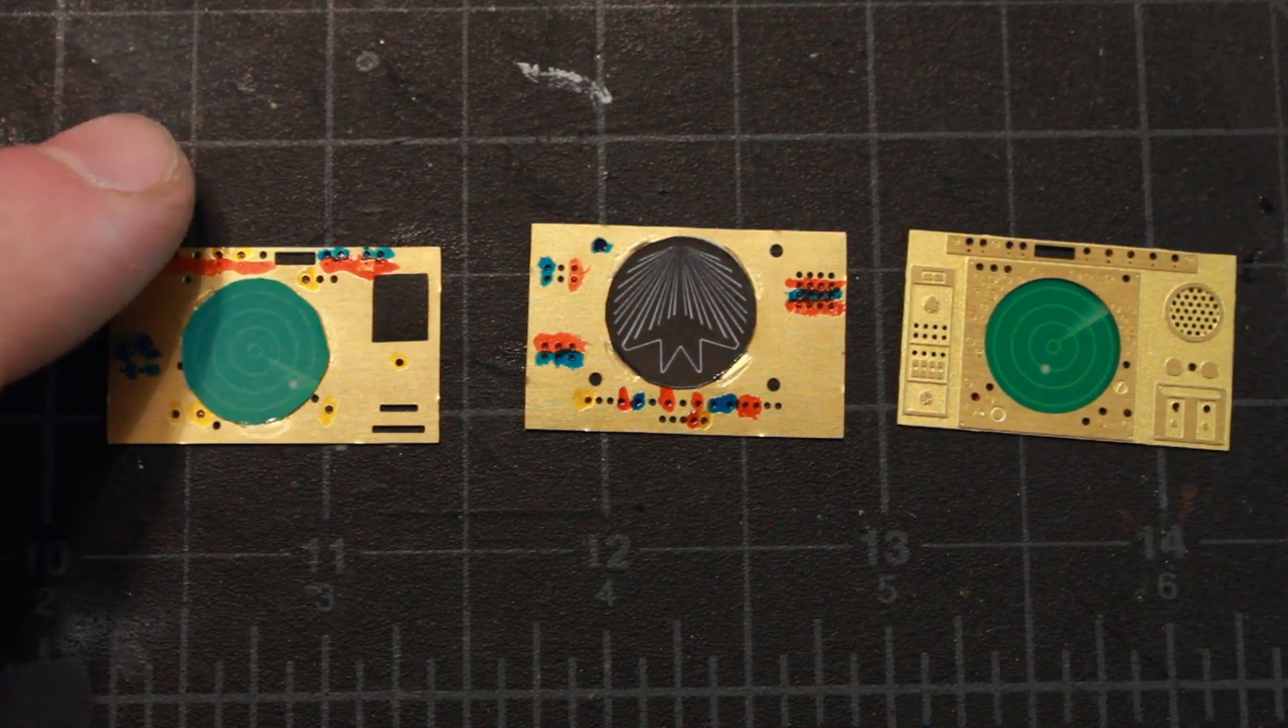And then I've also glued on these little acetate pieces that came with the photo etch to simulate the radar screens.